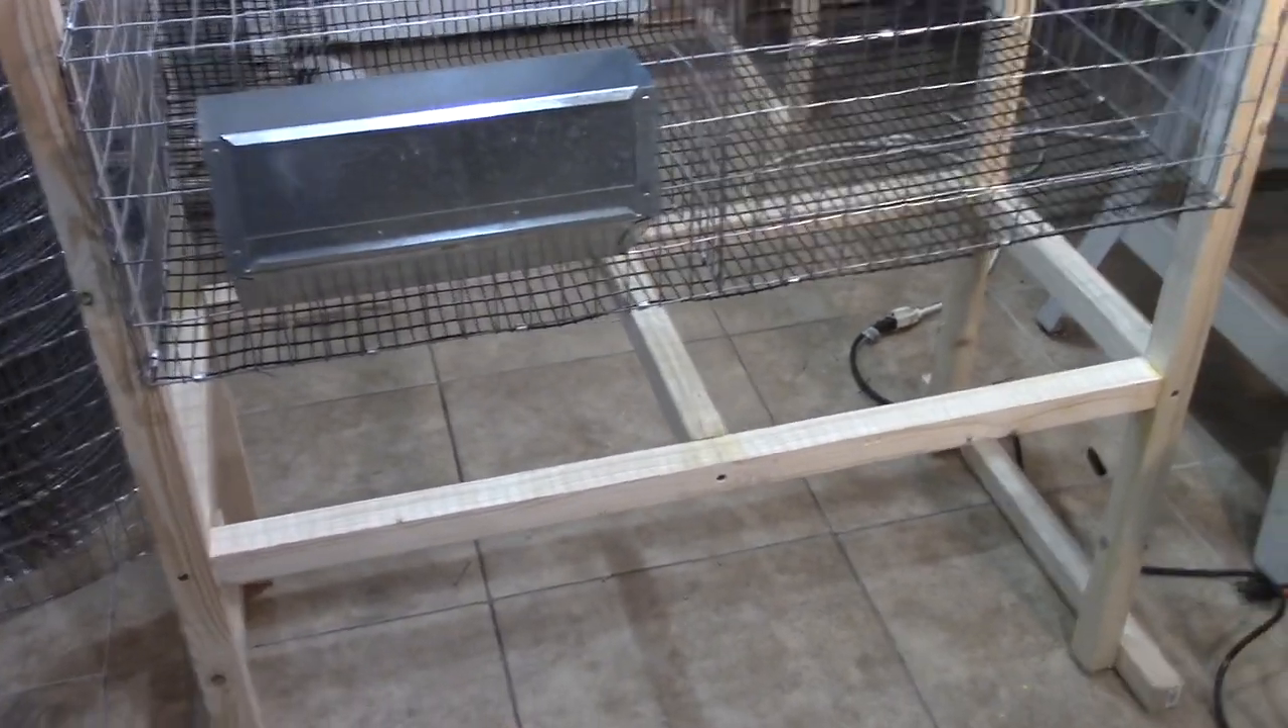And you can see down on the bottom, I've already got the supports for the lower manure tray.